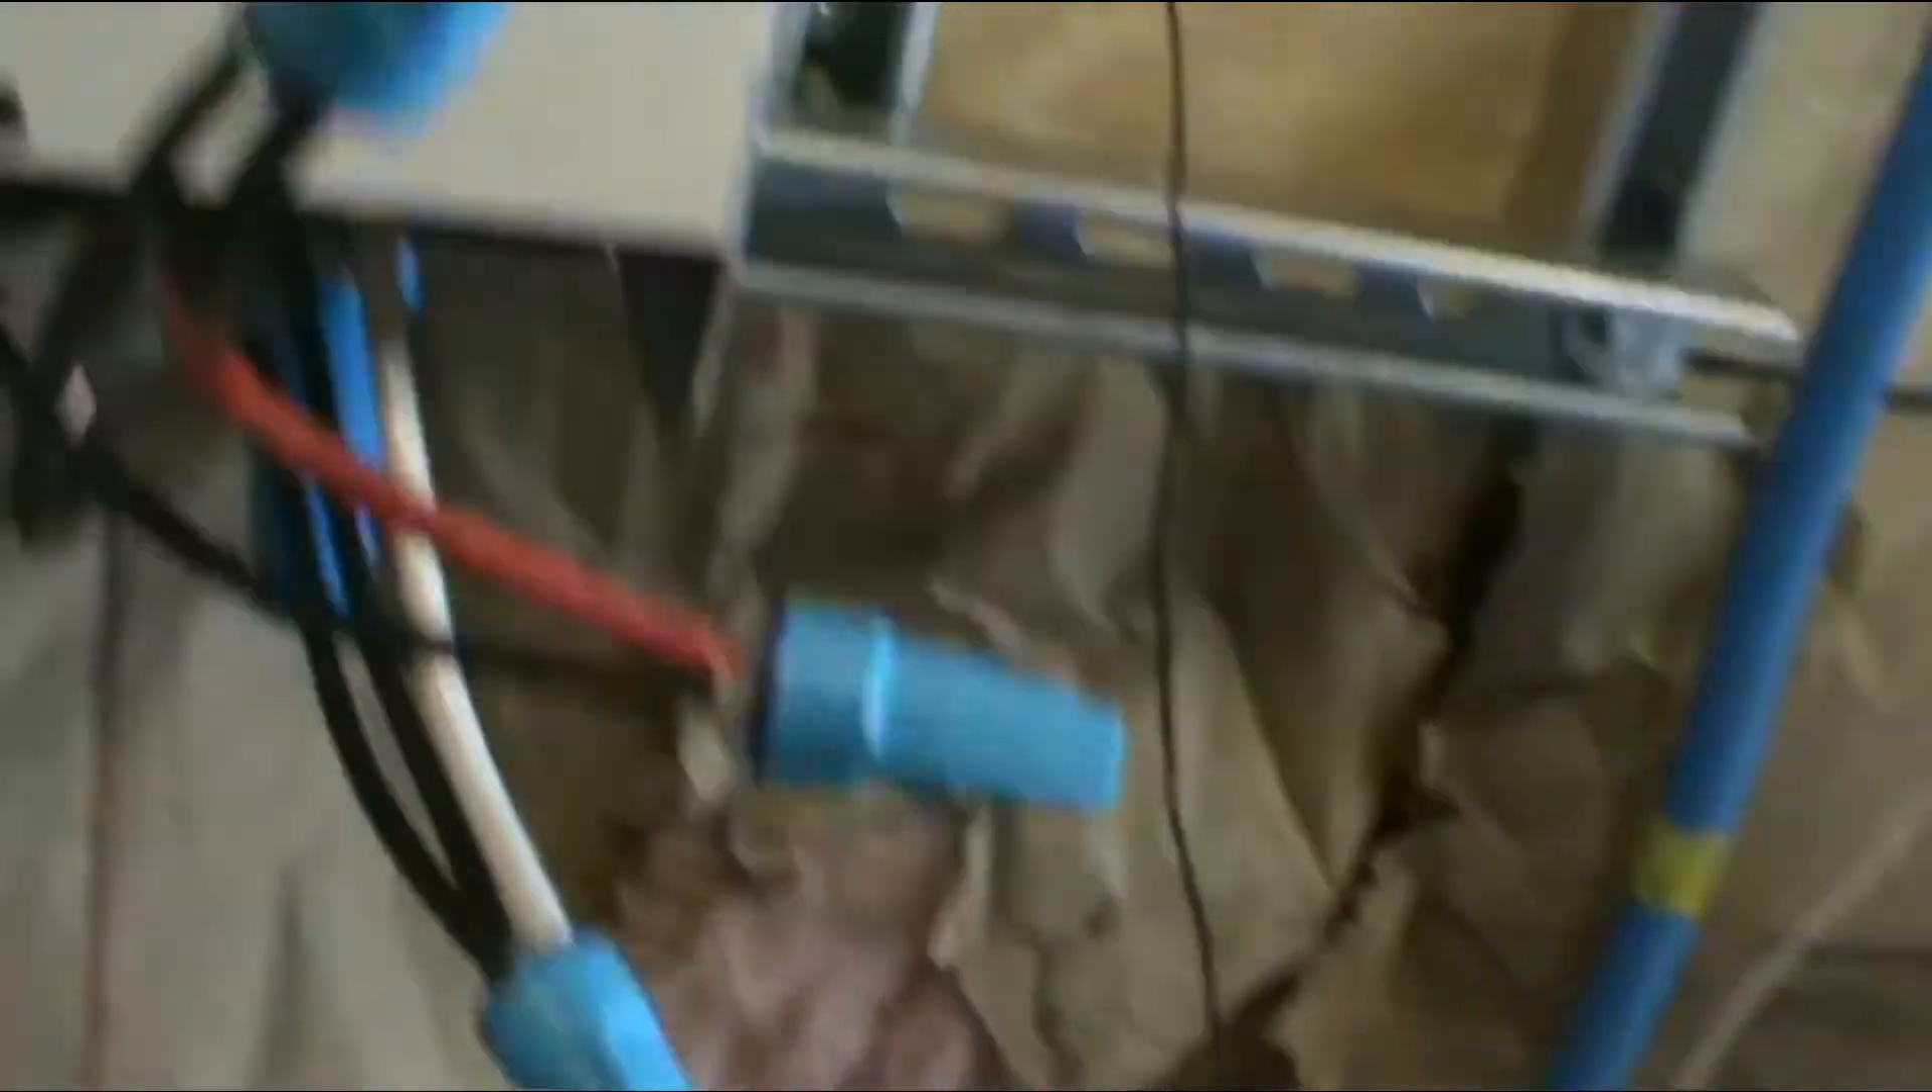I just wired this up today so I don't have everything crammed inside yet got wire twist nuts on there.